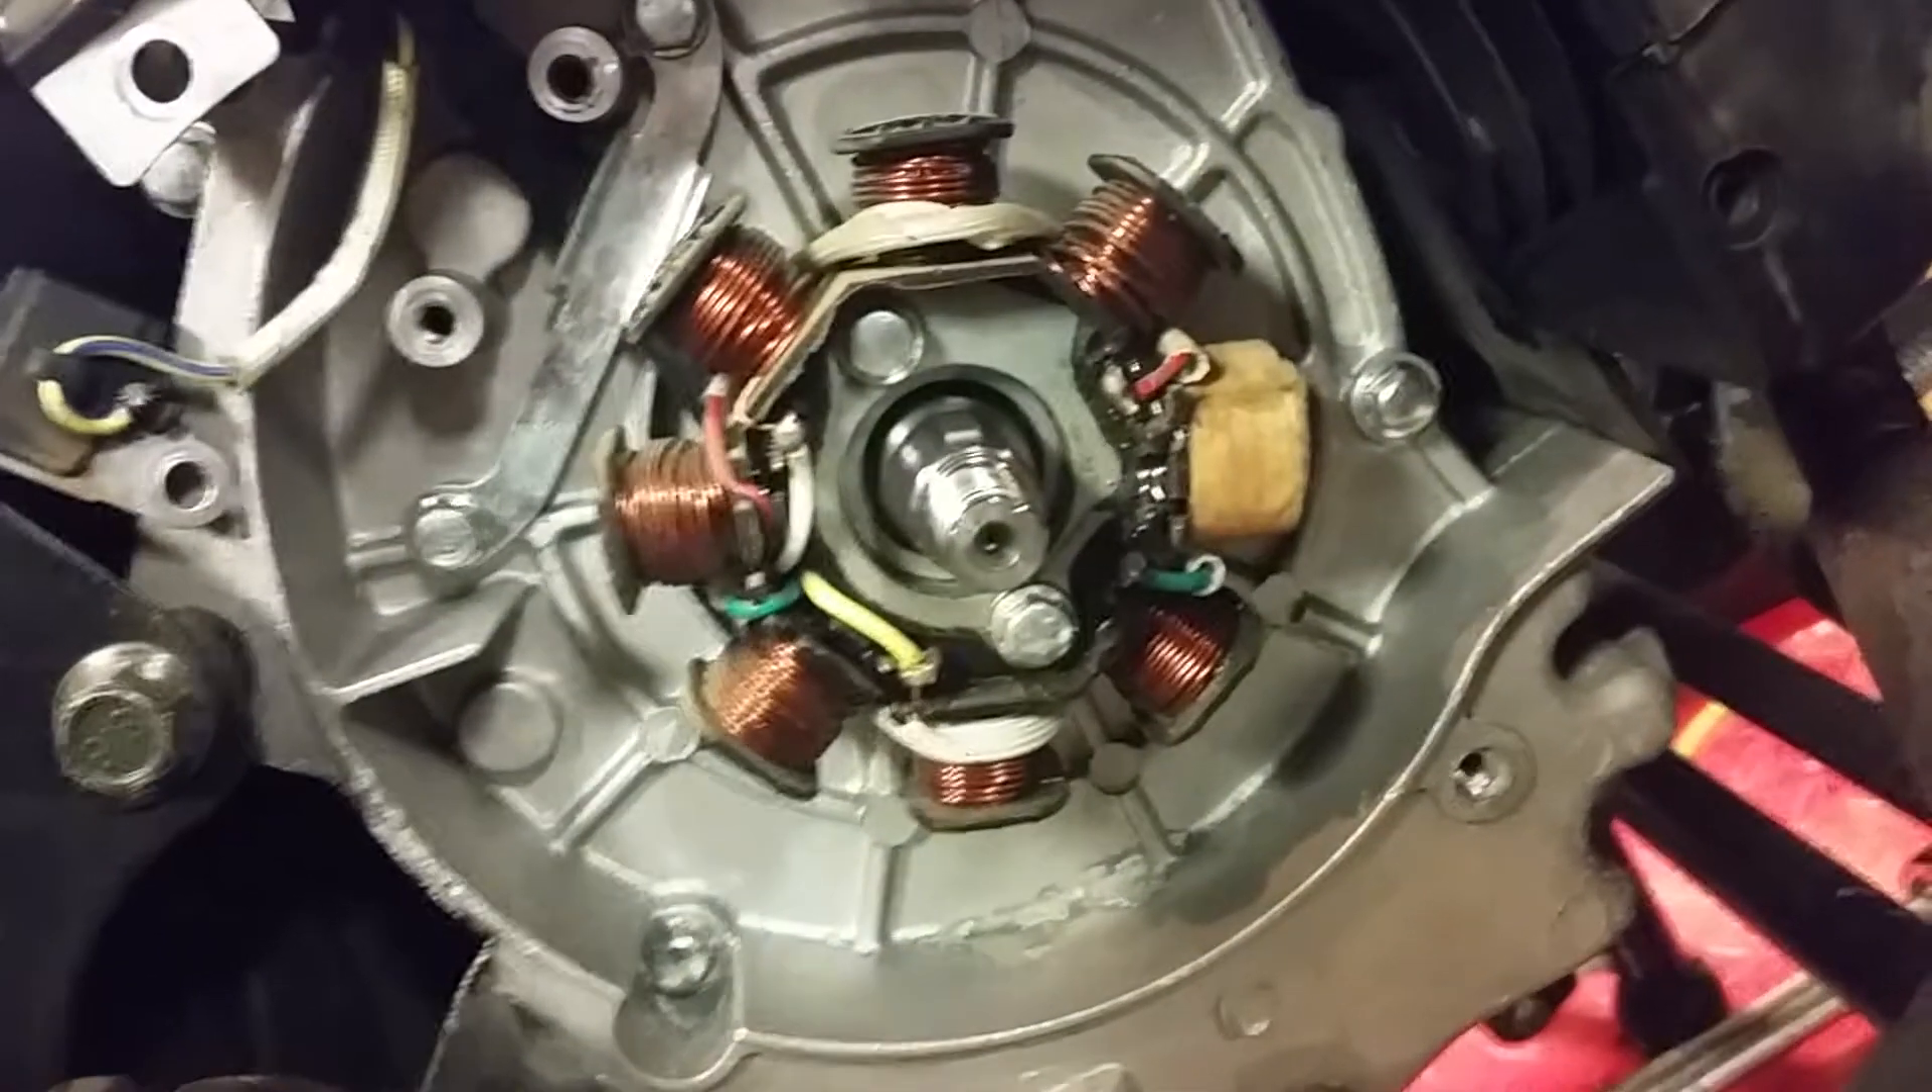Okay so i popped off the flywheel and it's got an eight coil stator.